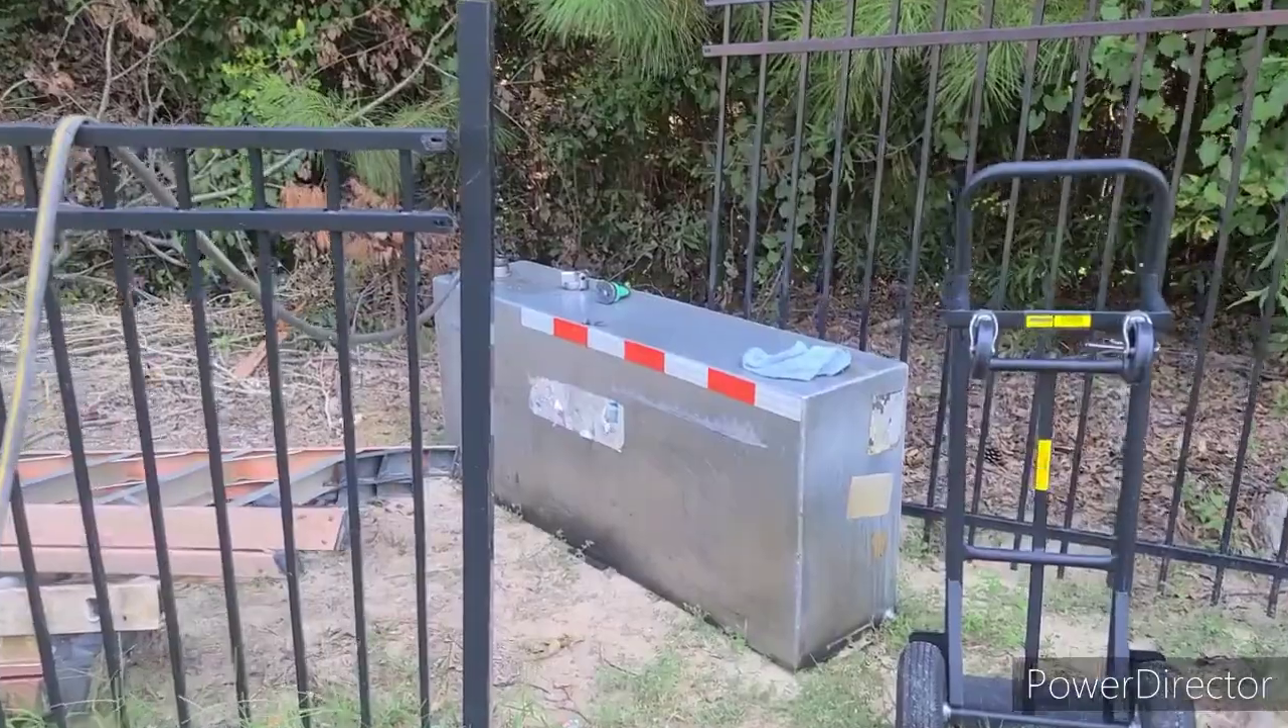All right fellas and ladies i got the tank off i'm flushing it out and i'm going to show you guys if i can where the water is coming from.